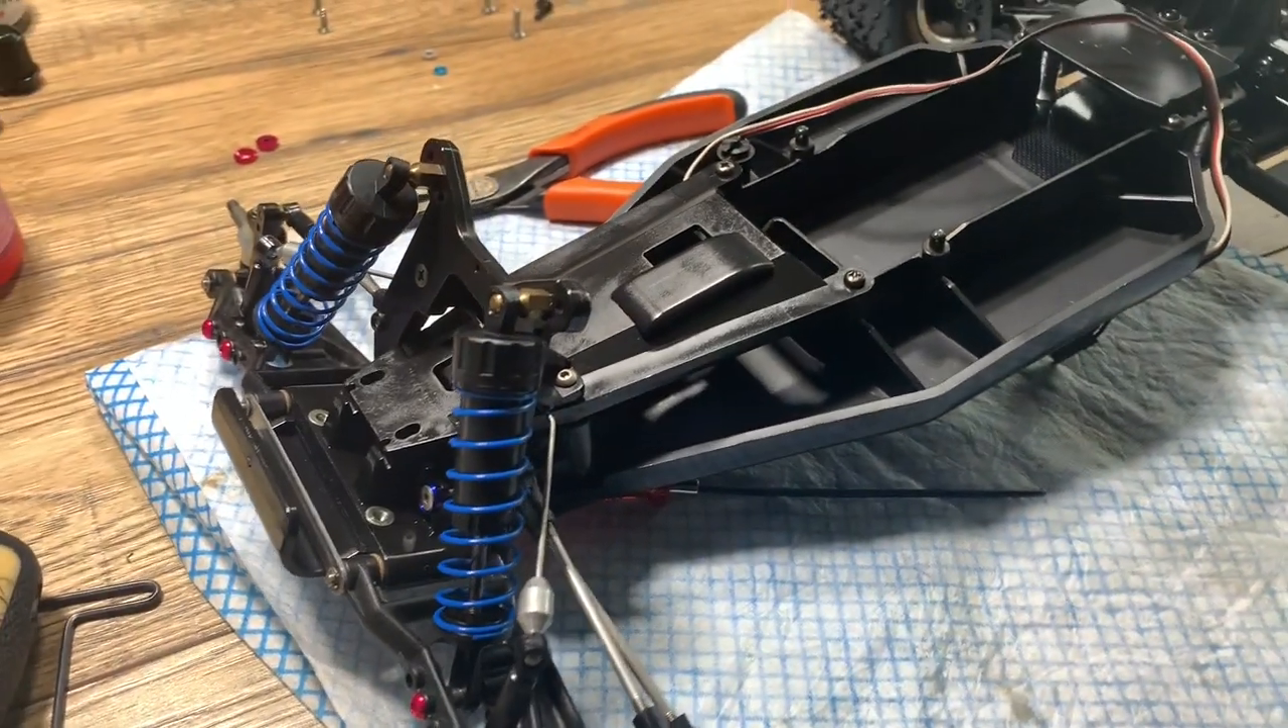Now the new chassis is on.